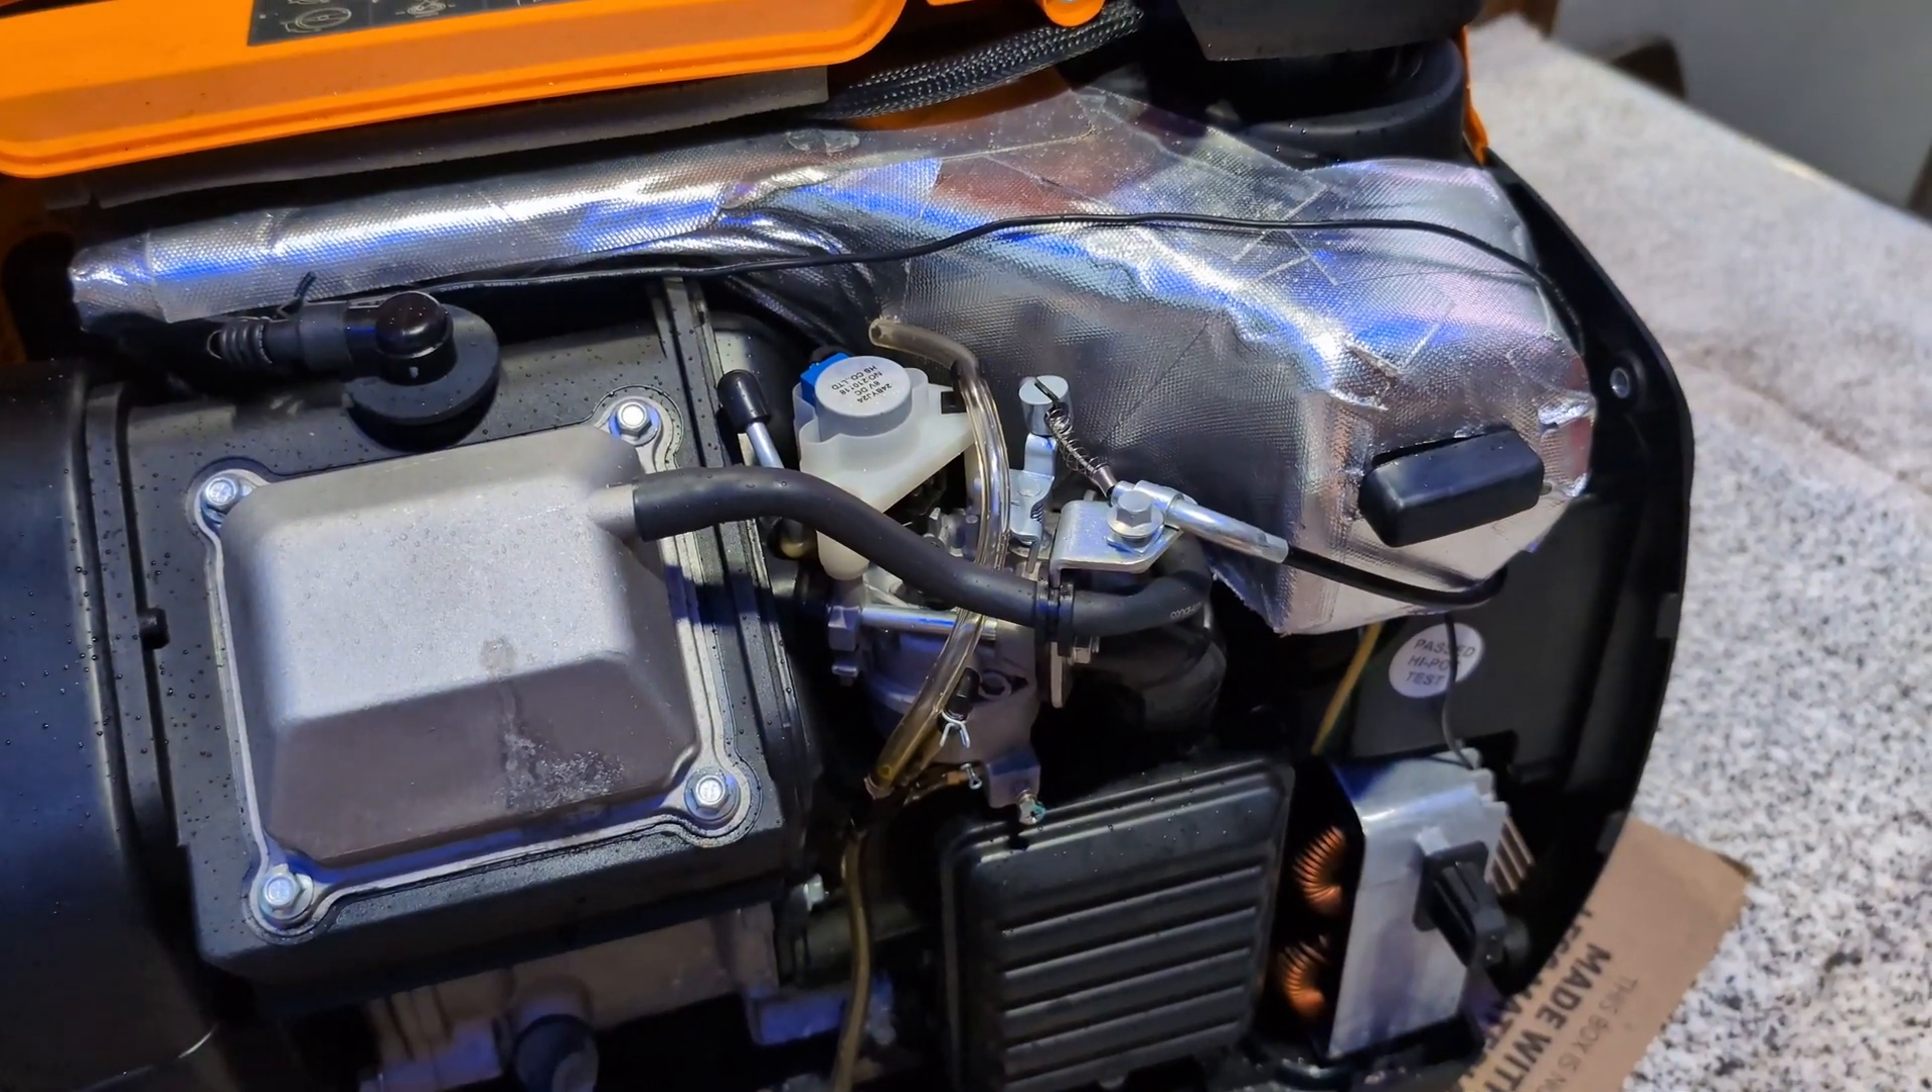So I went ahead and took the side cover off.